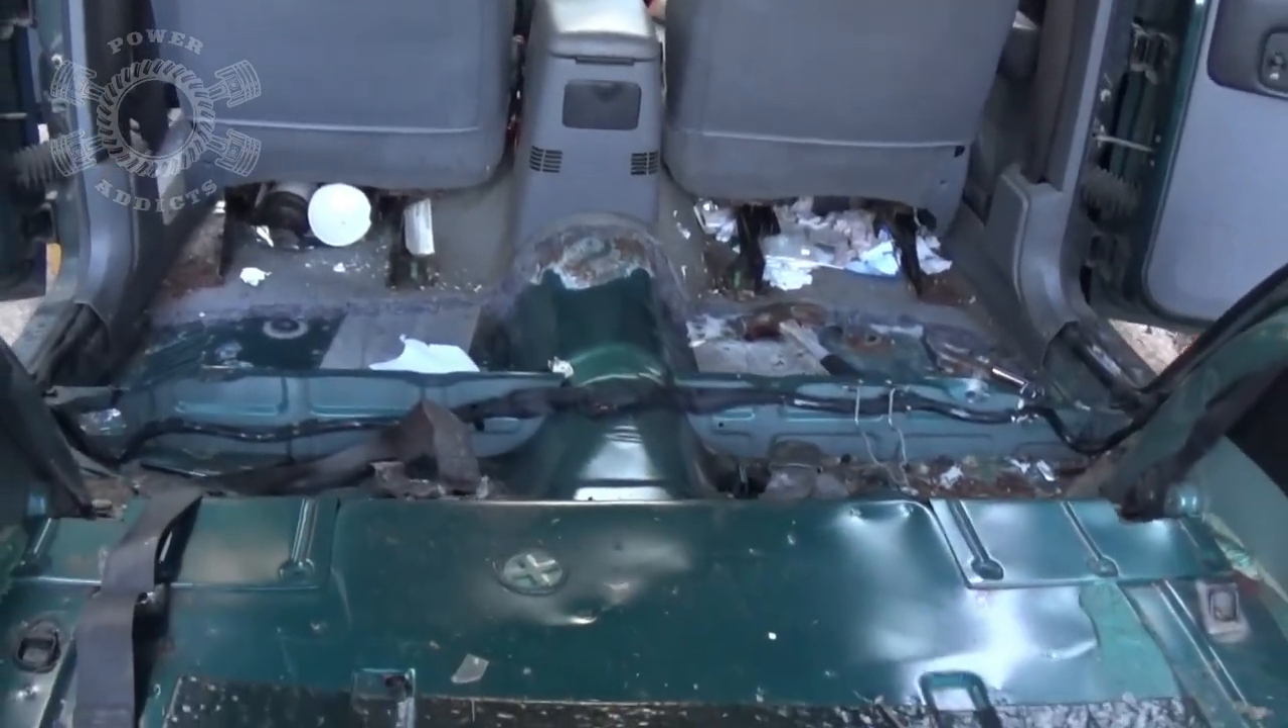So here we are we got the back seat completely out and carpet gone for the most part.